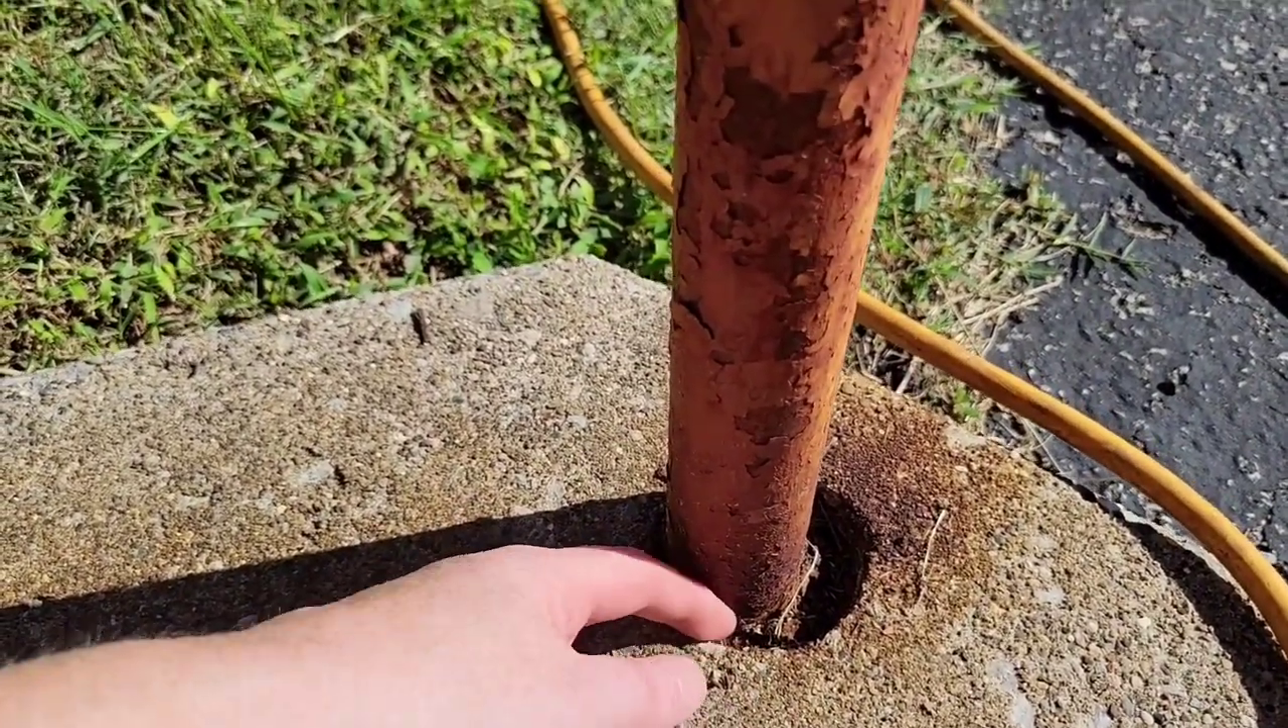We're going to fix all of the places where the posts go in the ground into the concrete because there's this big gap right here.